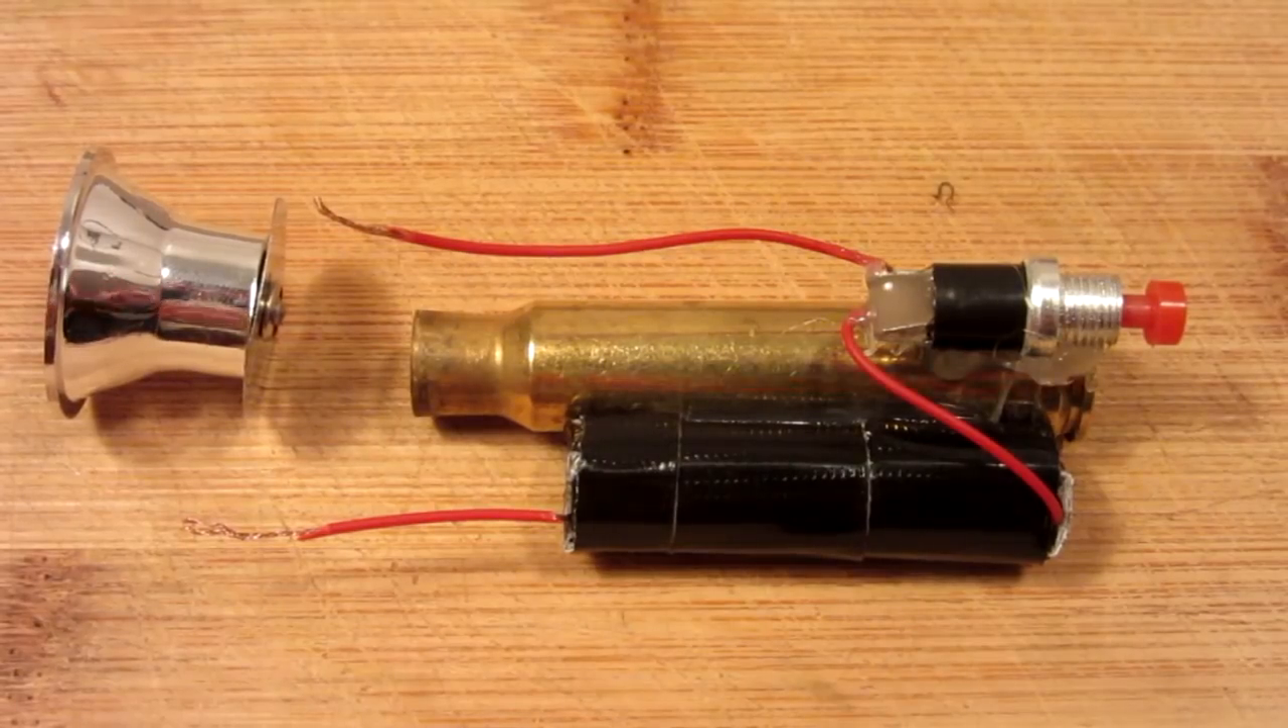I wrapped the entire battery in tape just for aesthetics, and there is the battery attached.